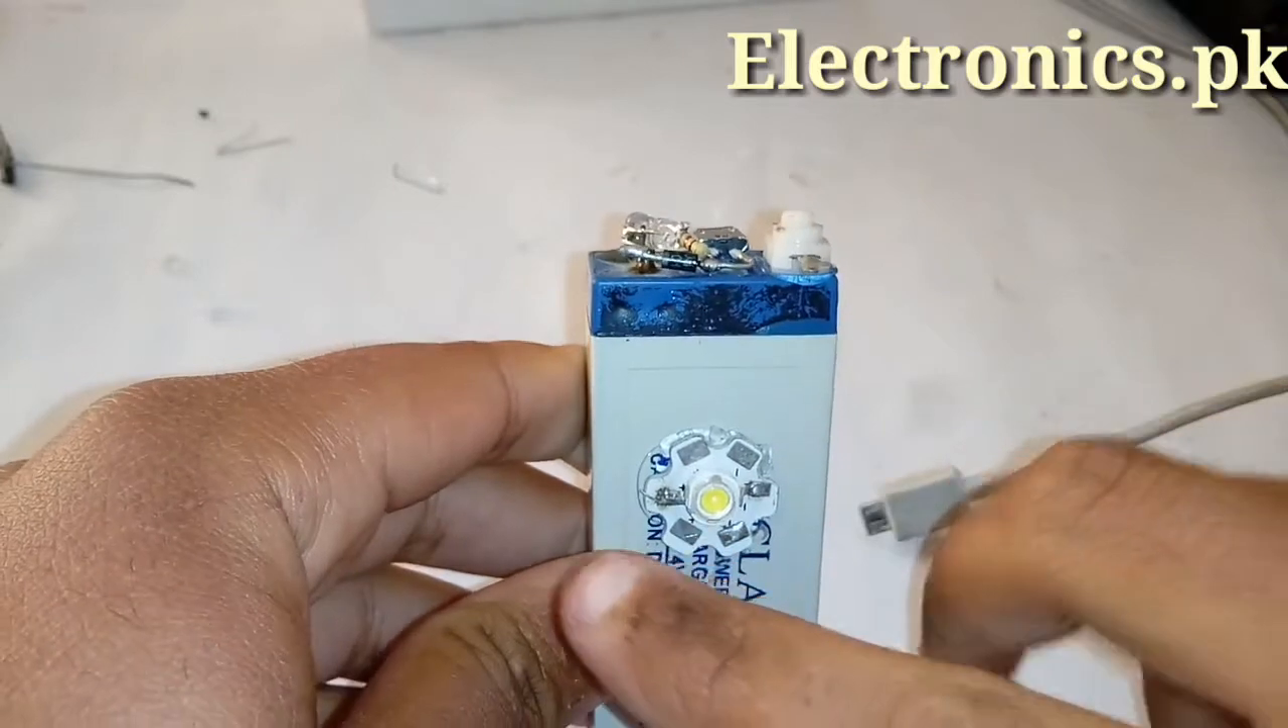یہاں پر ایک ایل ایڈی لگا دی۔